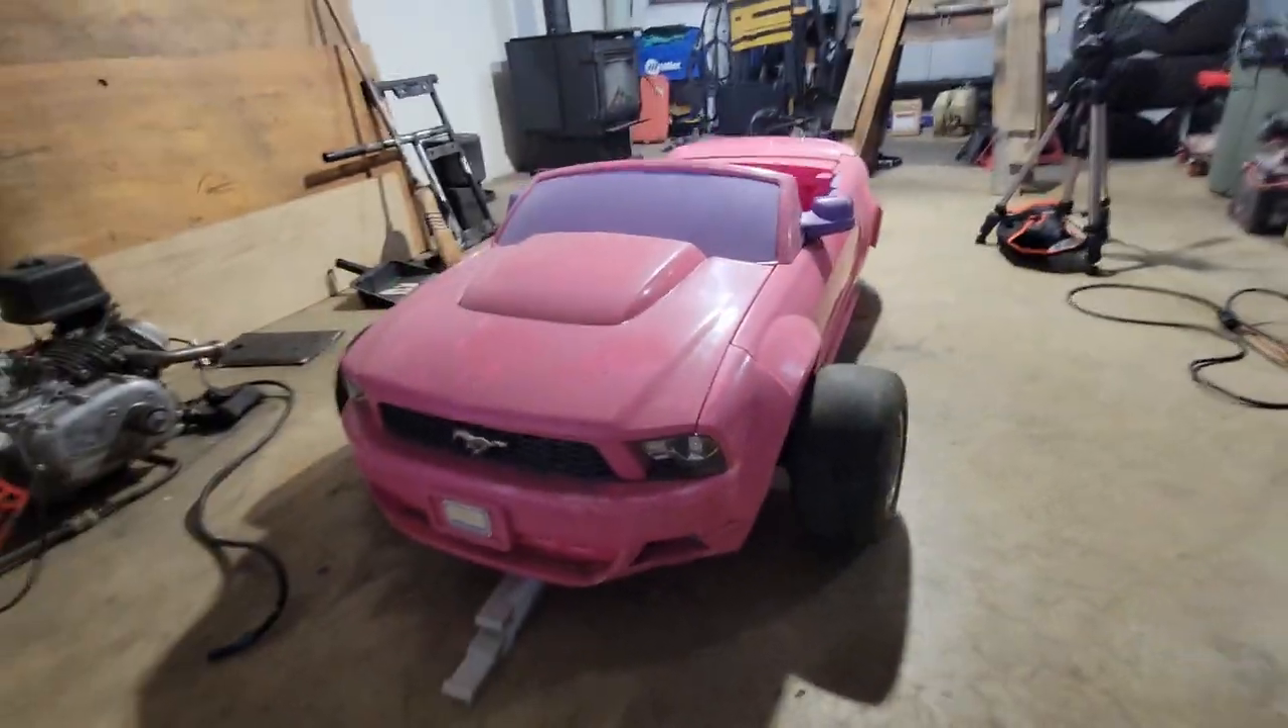We can see just how much of that tire is actually sticking out. It's basically the entire thing.